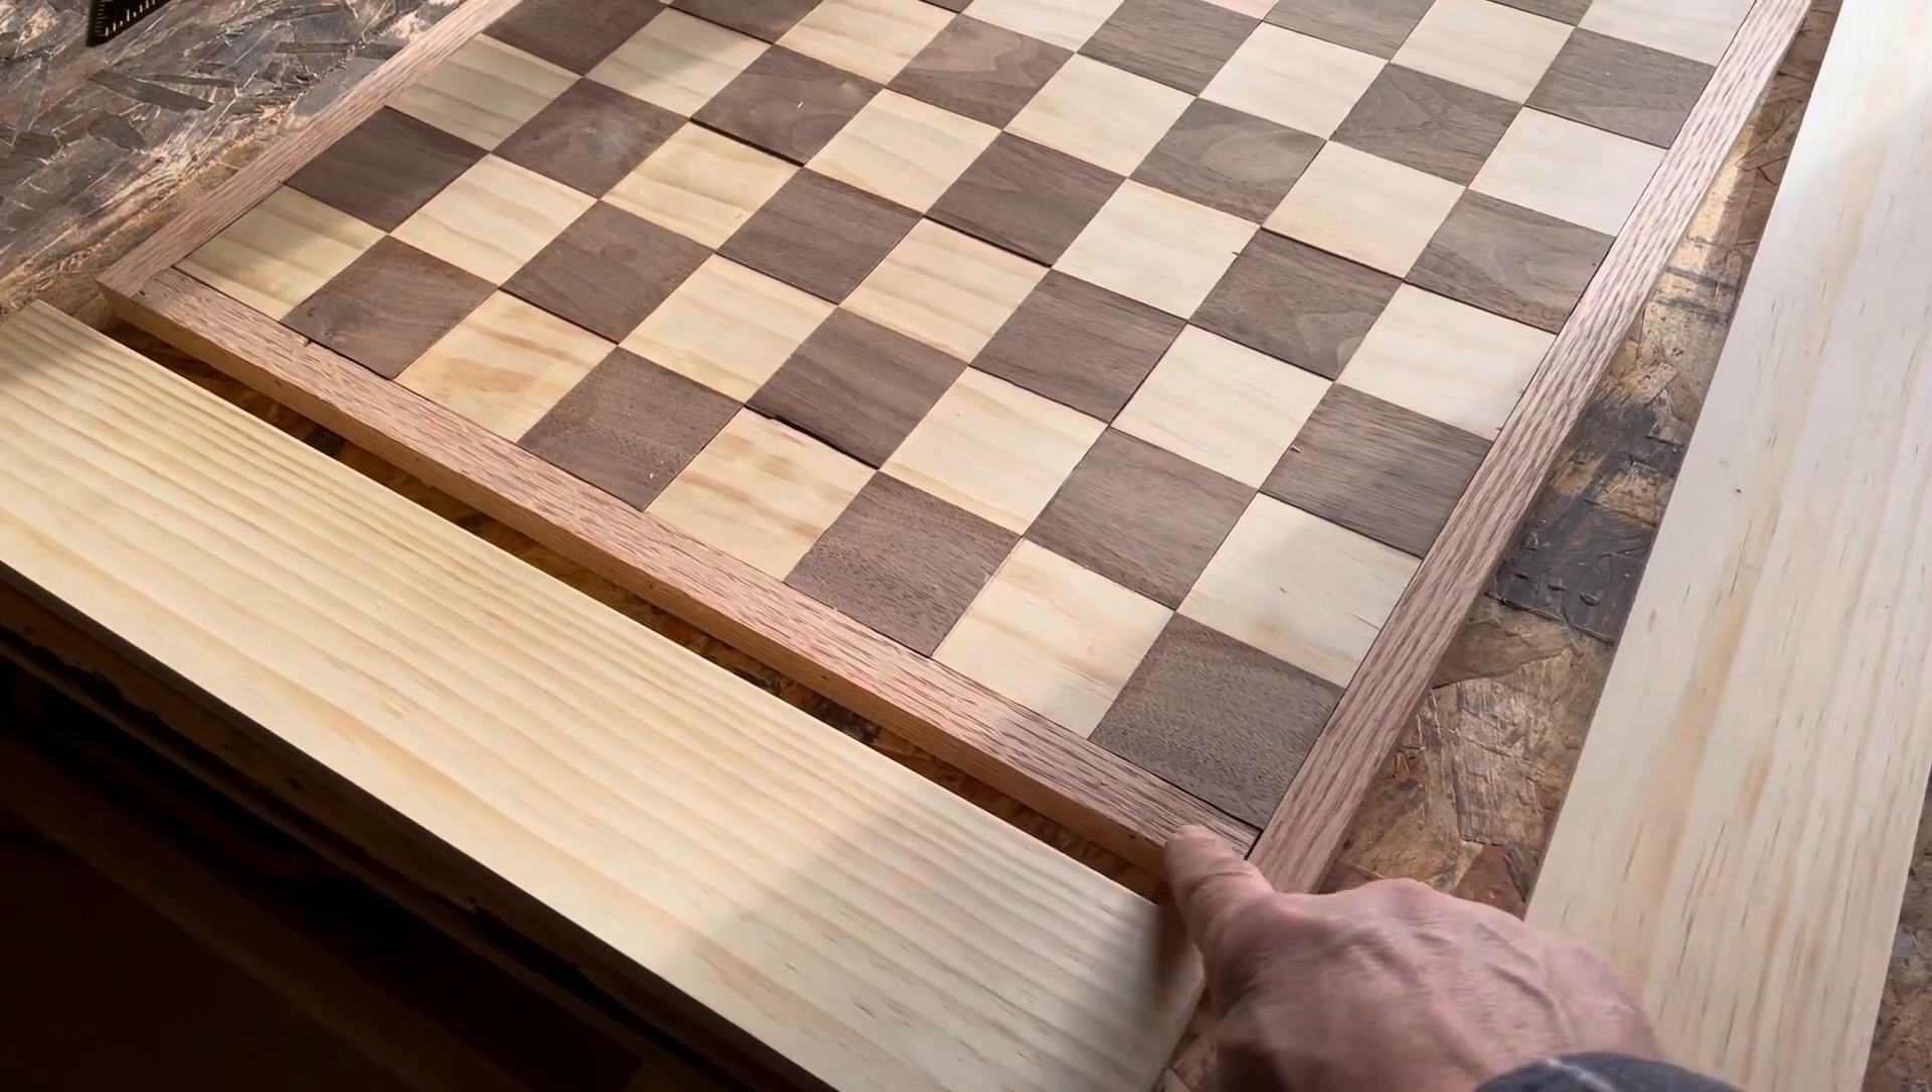This is what we put on last. This little border made out of oak.